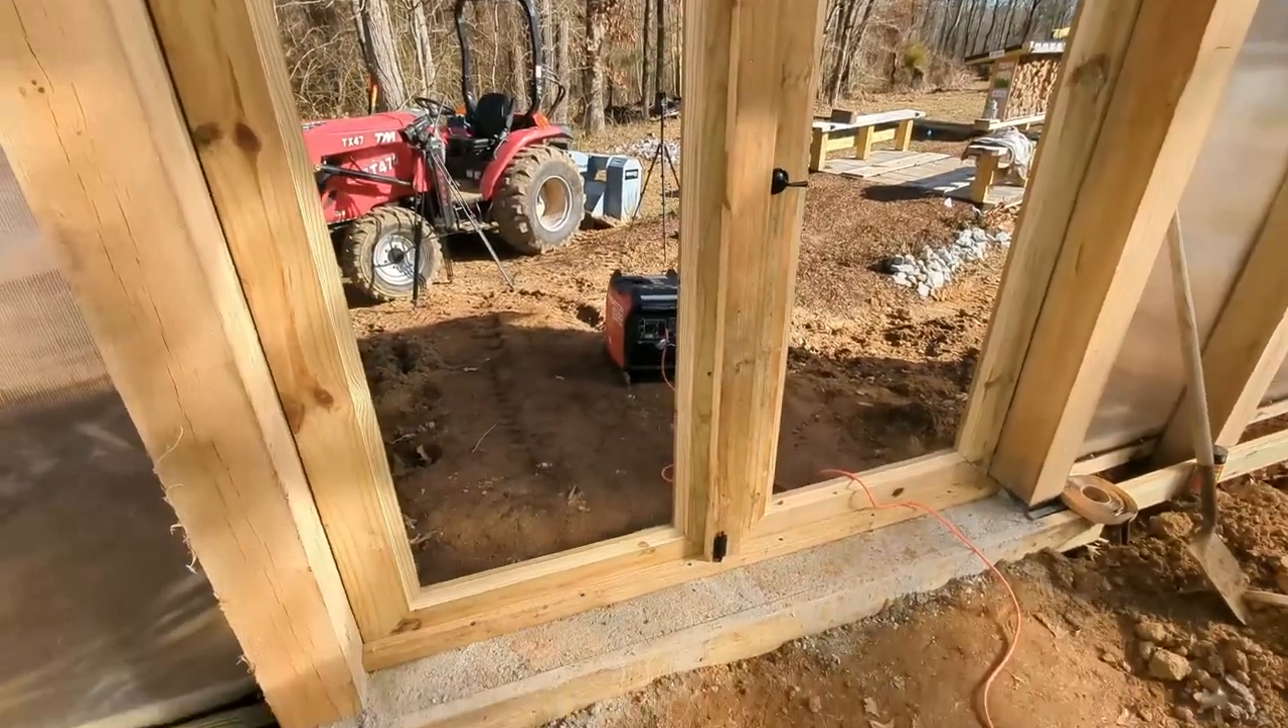We've got most of this door up. We've still obviously got to put the panels in.